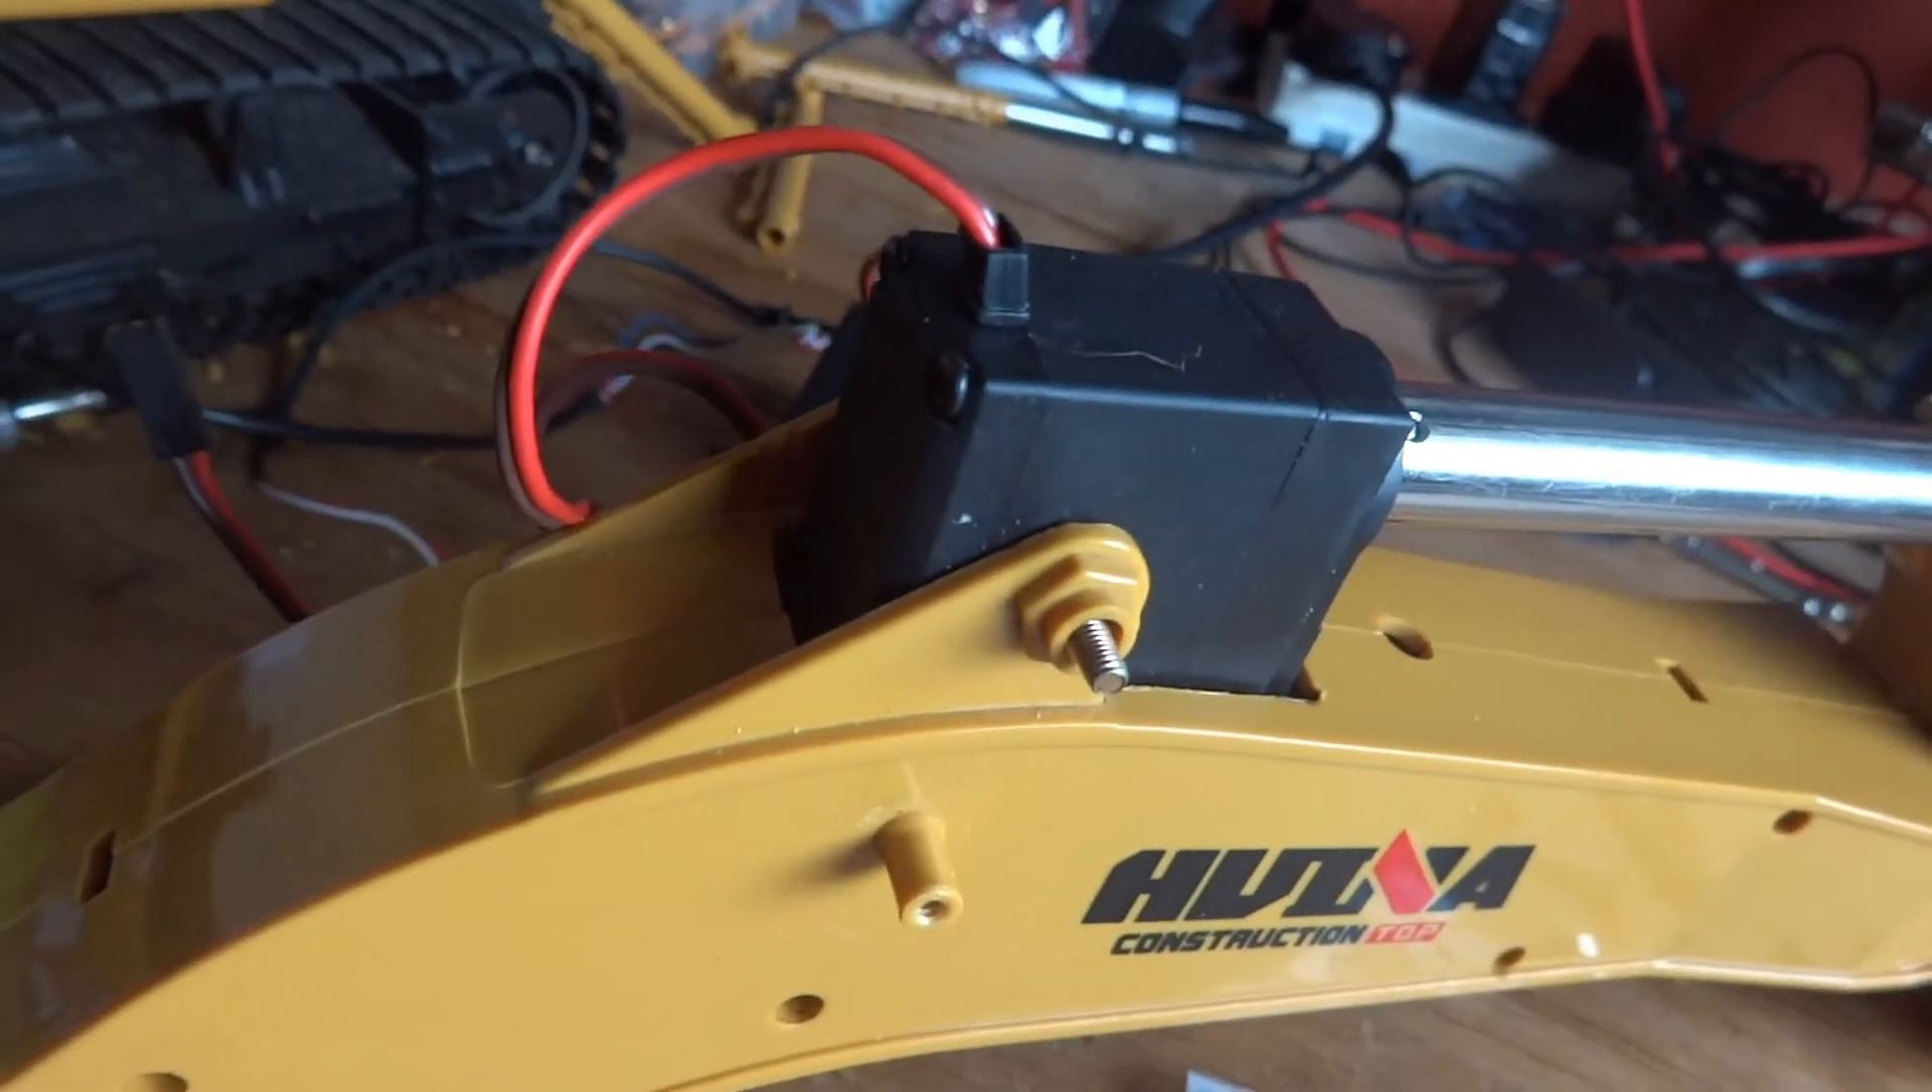That's the second servo in position i've cut the hole out for it.